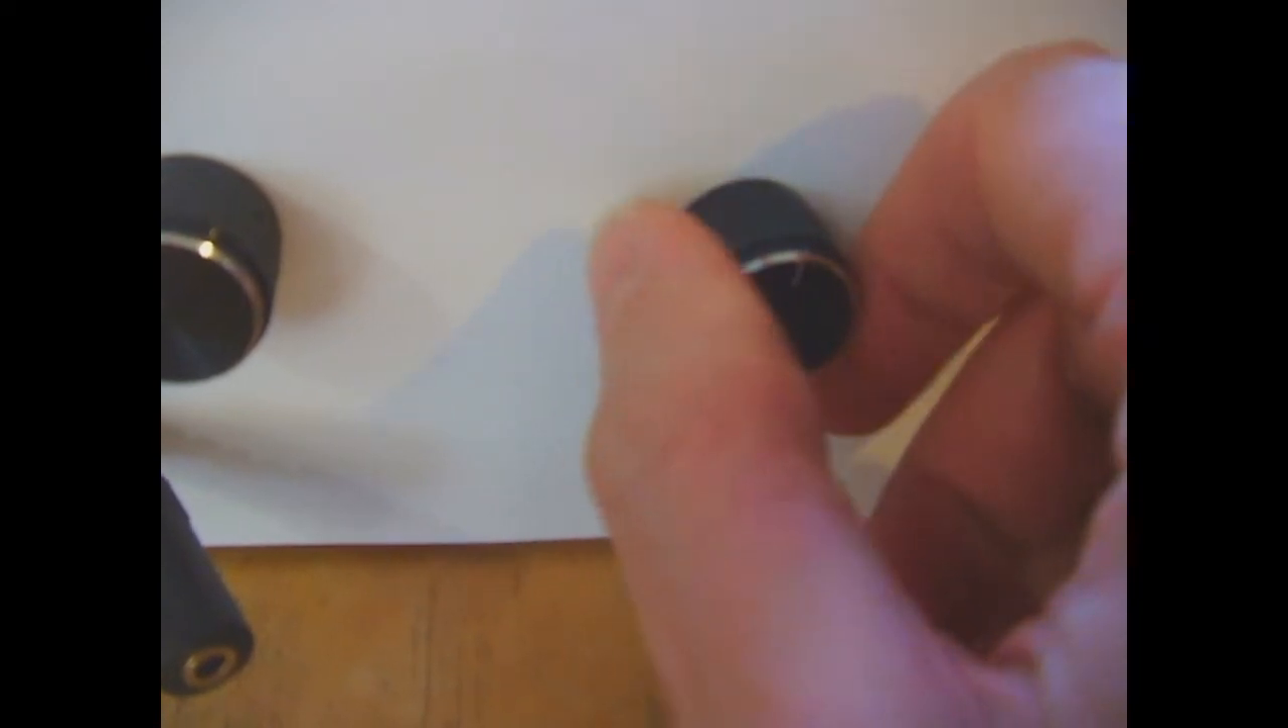Either way, you know, as you can see, the dials are now in place for the variable resistors.